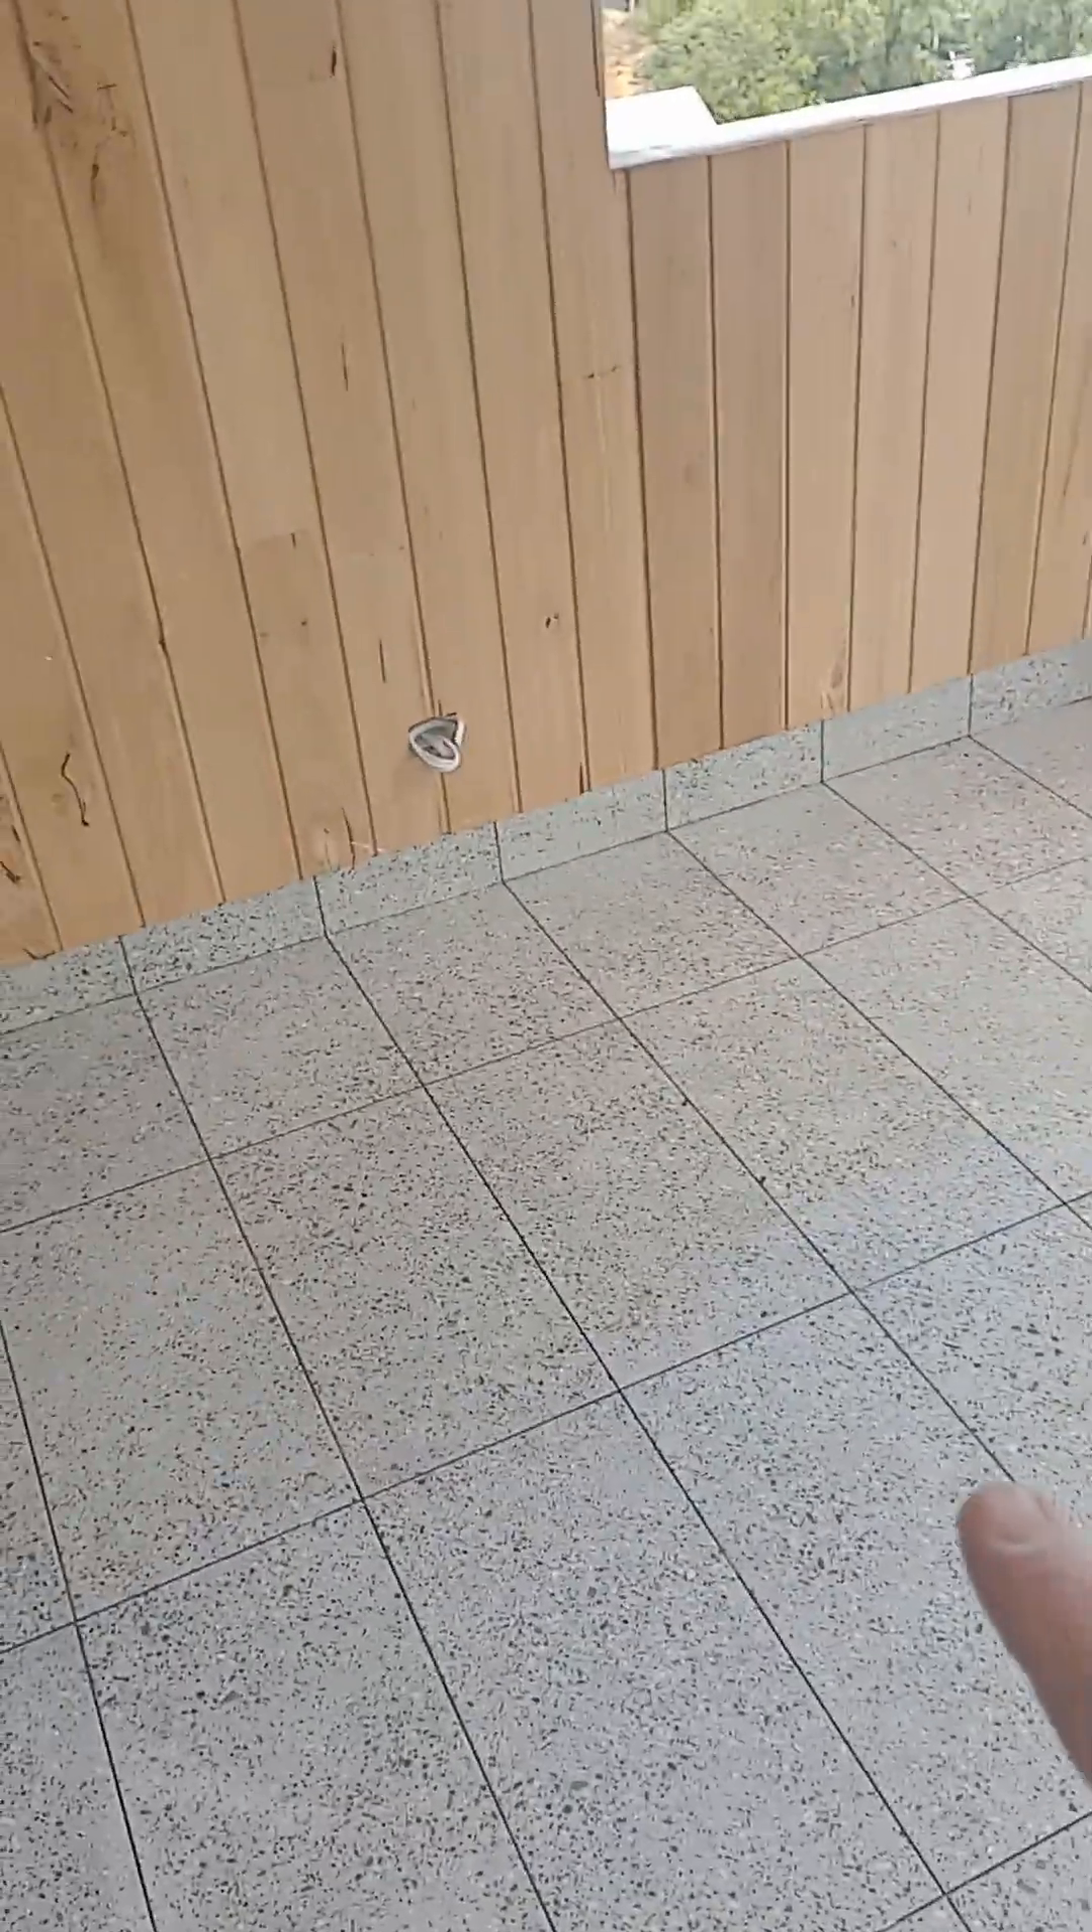Tiling's all done out here.